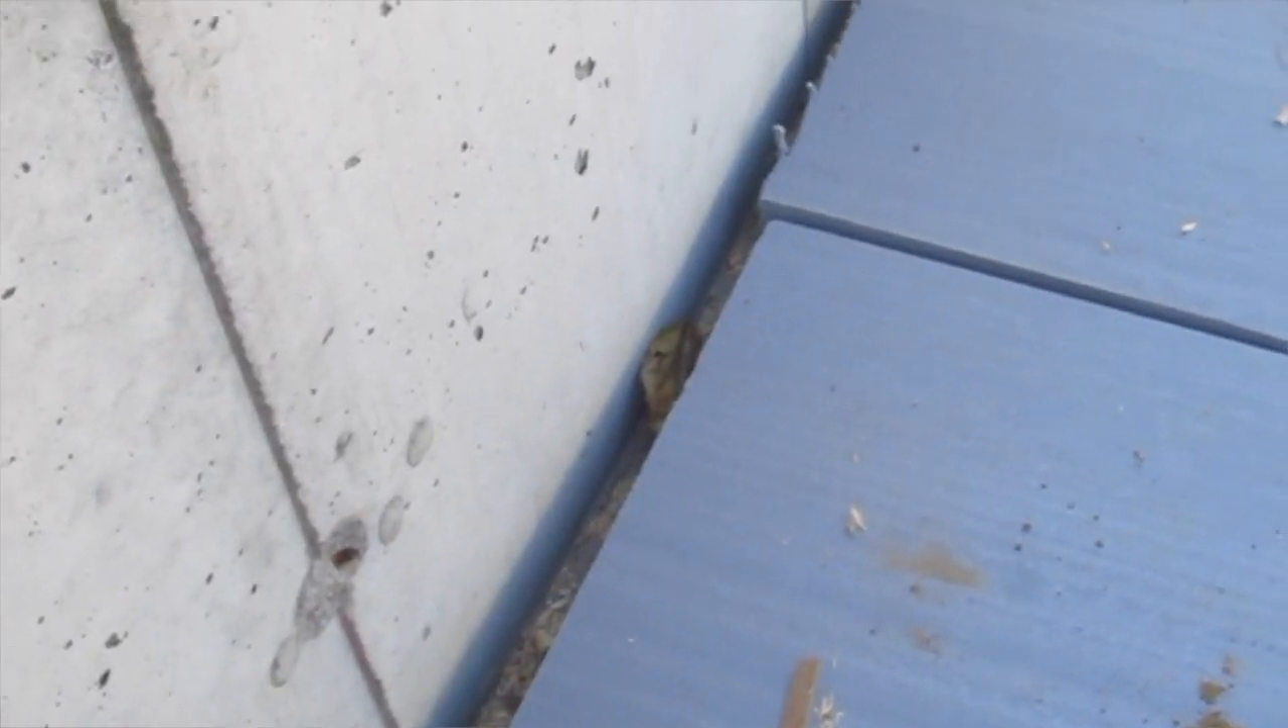Look at these big cracks. See these big cracks between pieces? They're there. They're in a few locations.